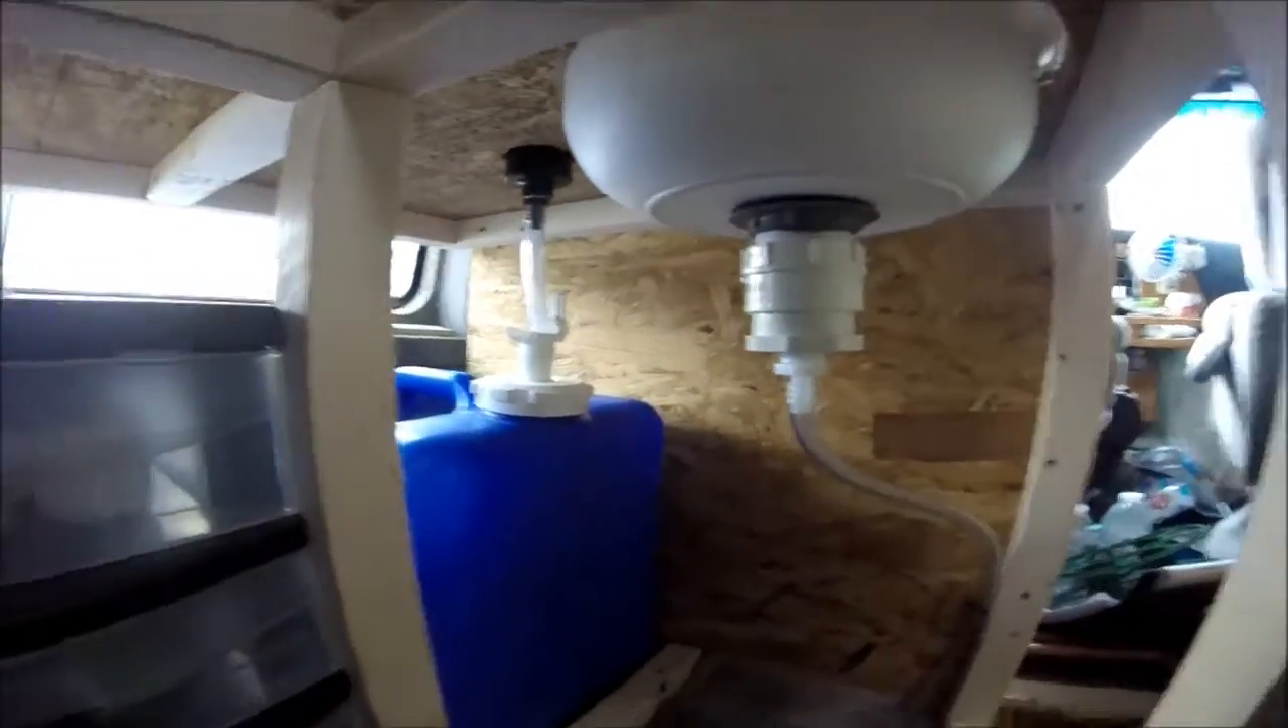I've got the hose coming from the faucet down into the jug and then from the sink which I screwed back in there it's all ready to go.